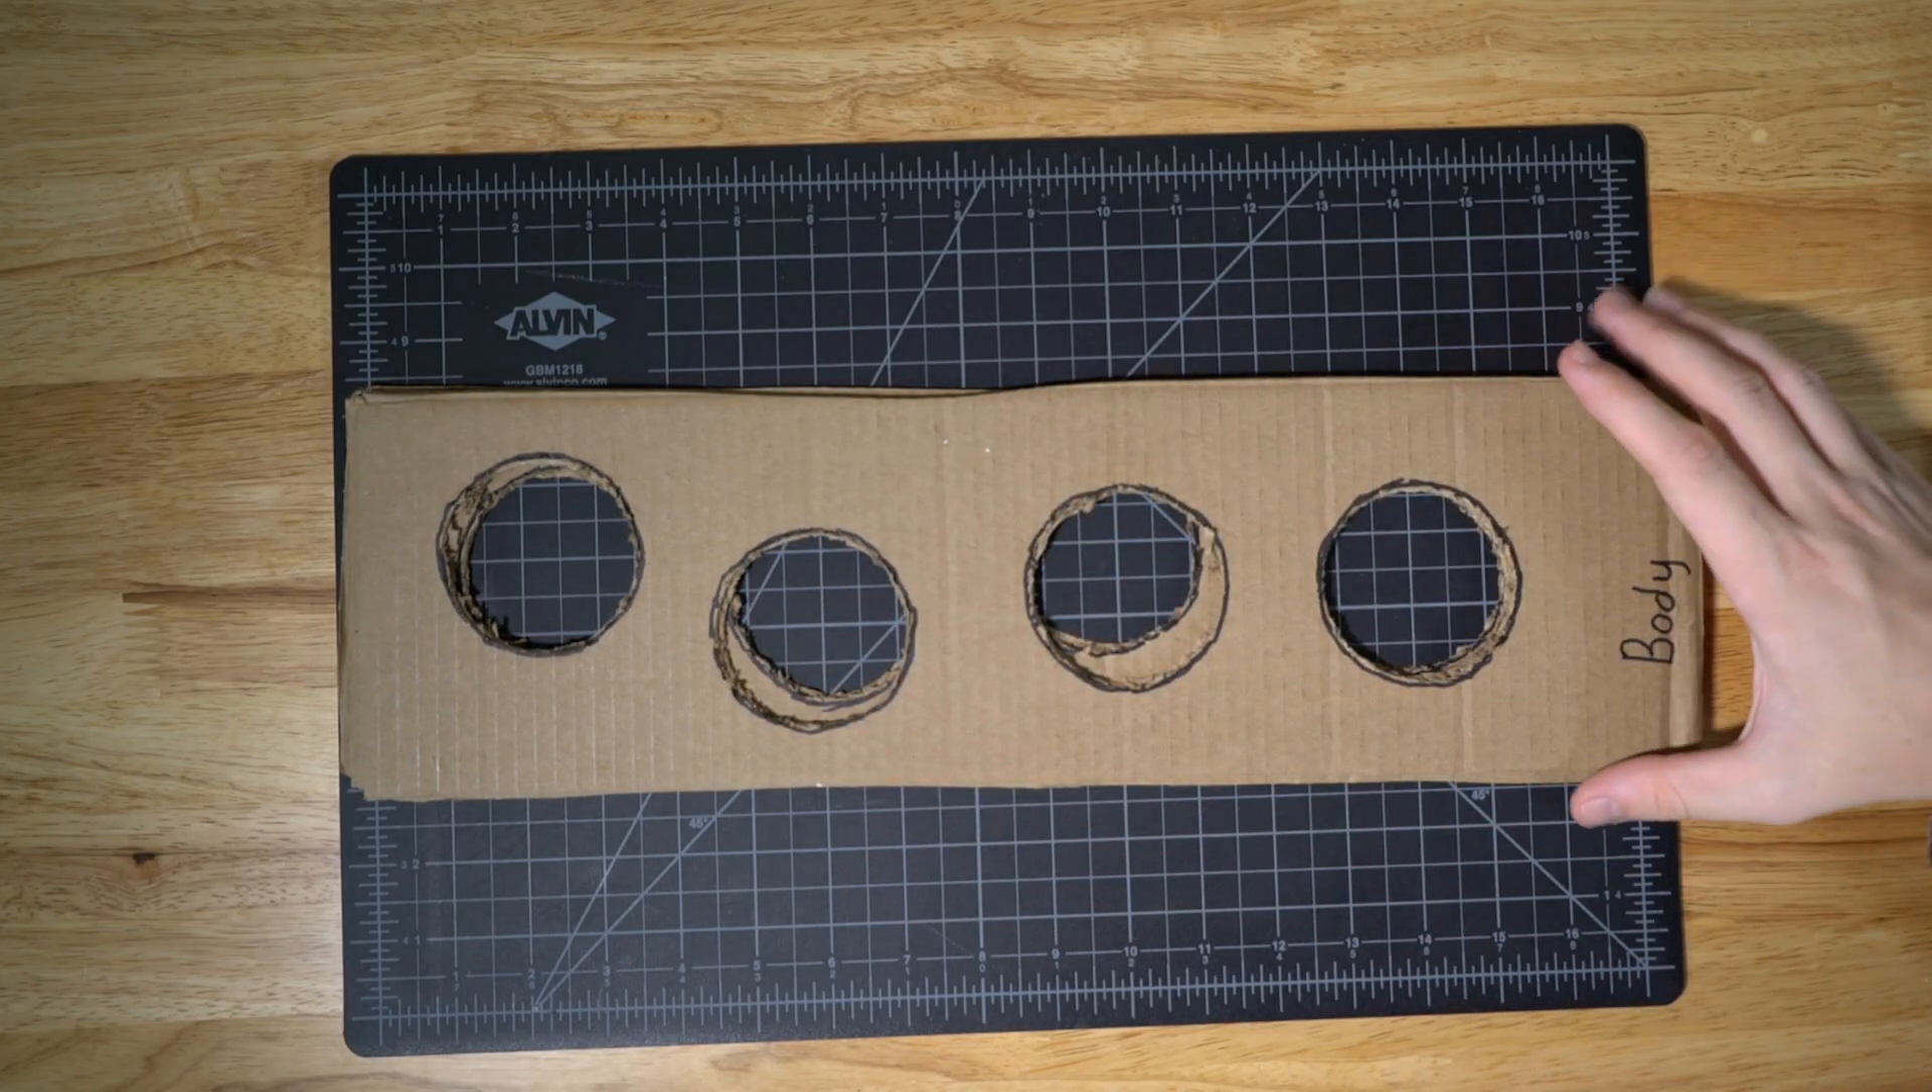I lay them on top of each other and you'll see these the variance in each of them start to compound and you can see that there are locations where they don't line up.